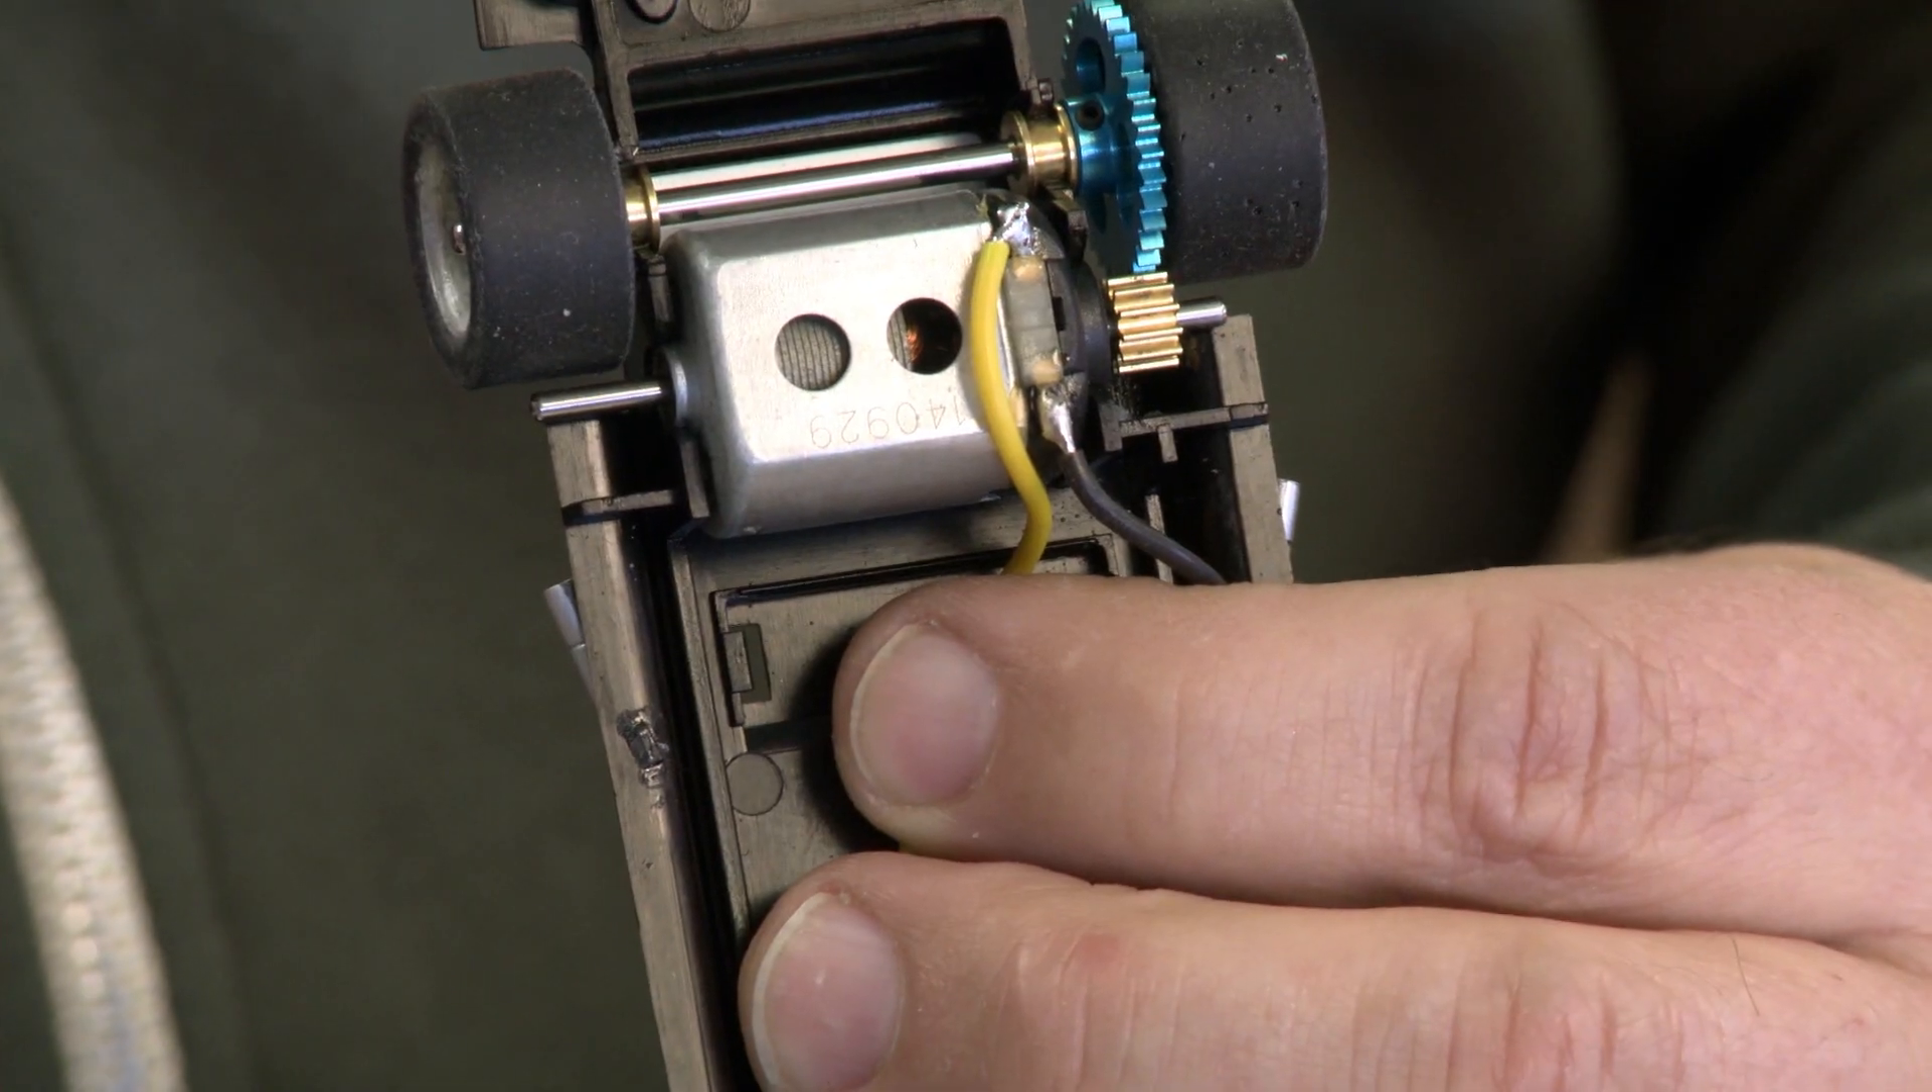And that's the soldering job. So I've connected the leads to my motor, and I really don't need to do anything more than that.